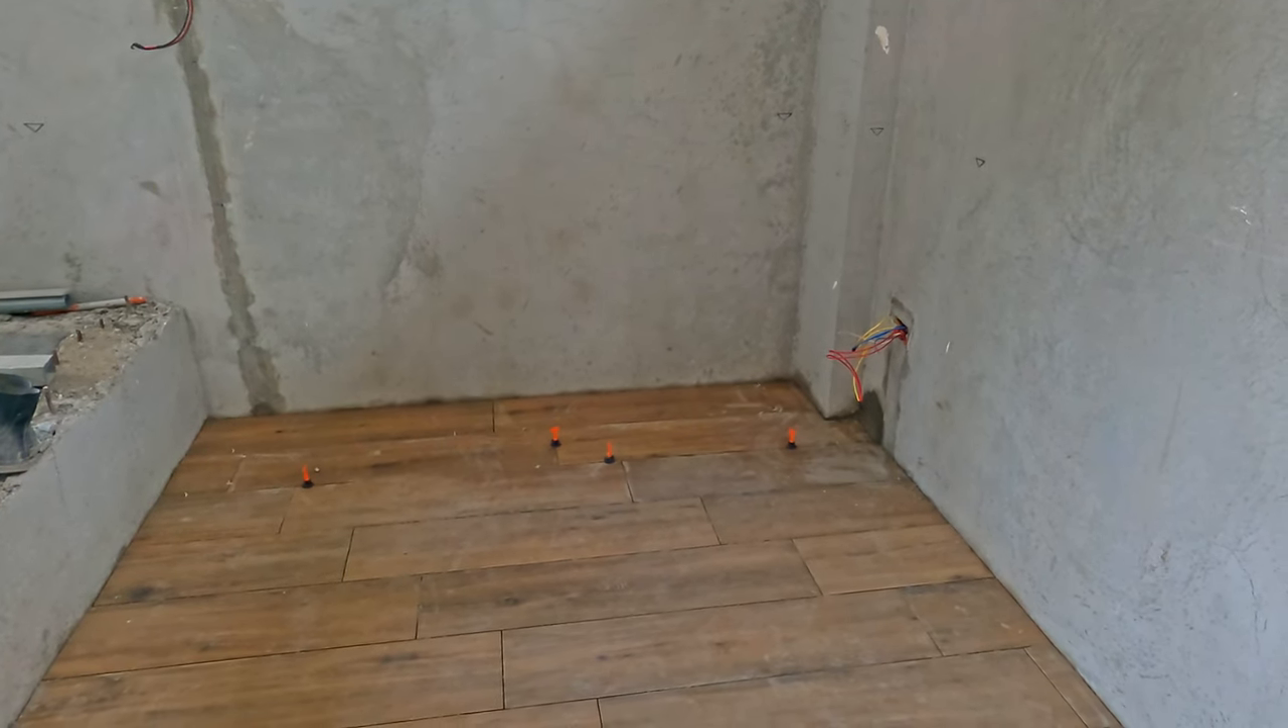And there's no one here because Mr. Rene and Carlito finished those last remaining tiles, which means that all of the floor in the gym spa now has its surface.